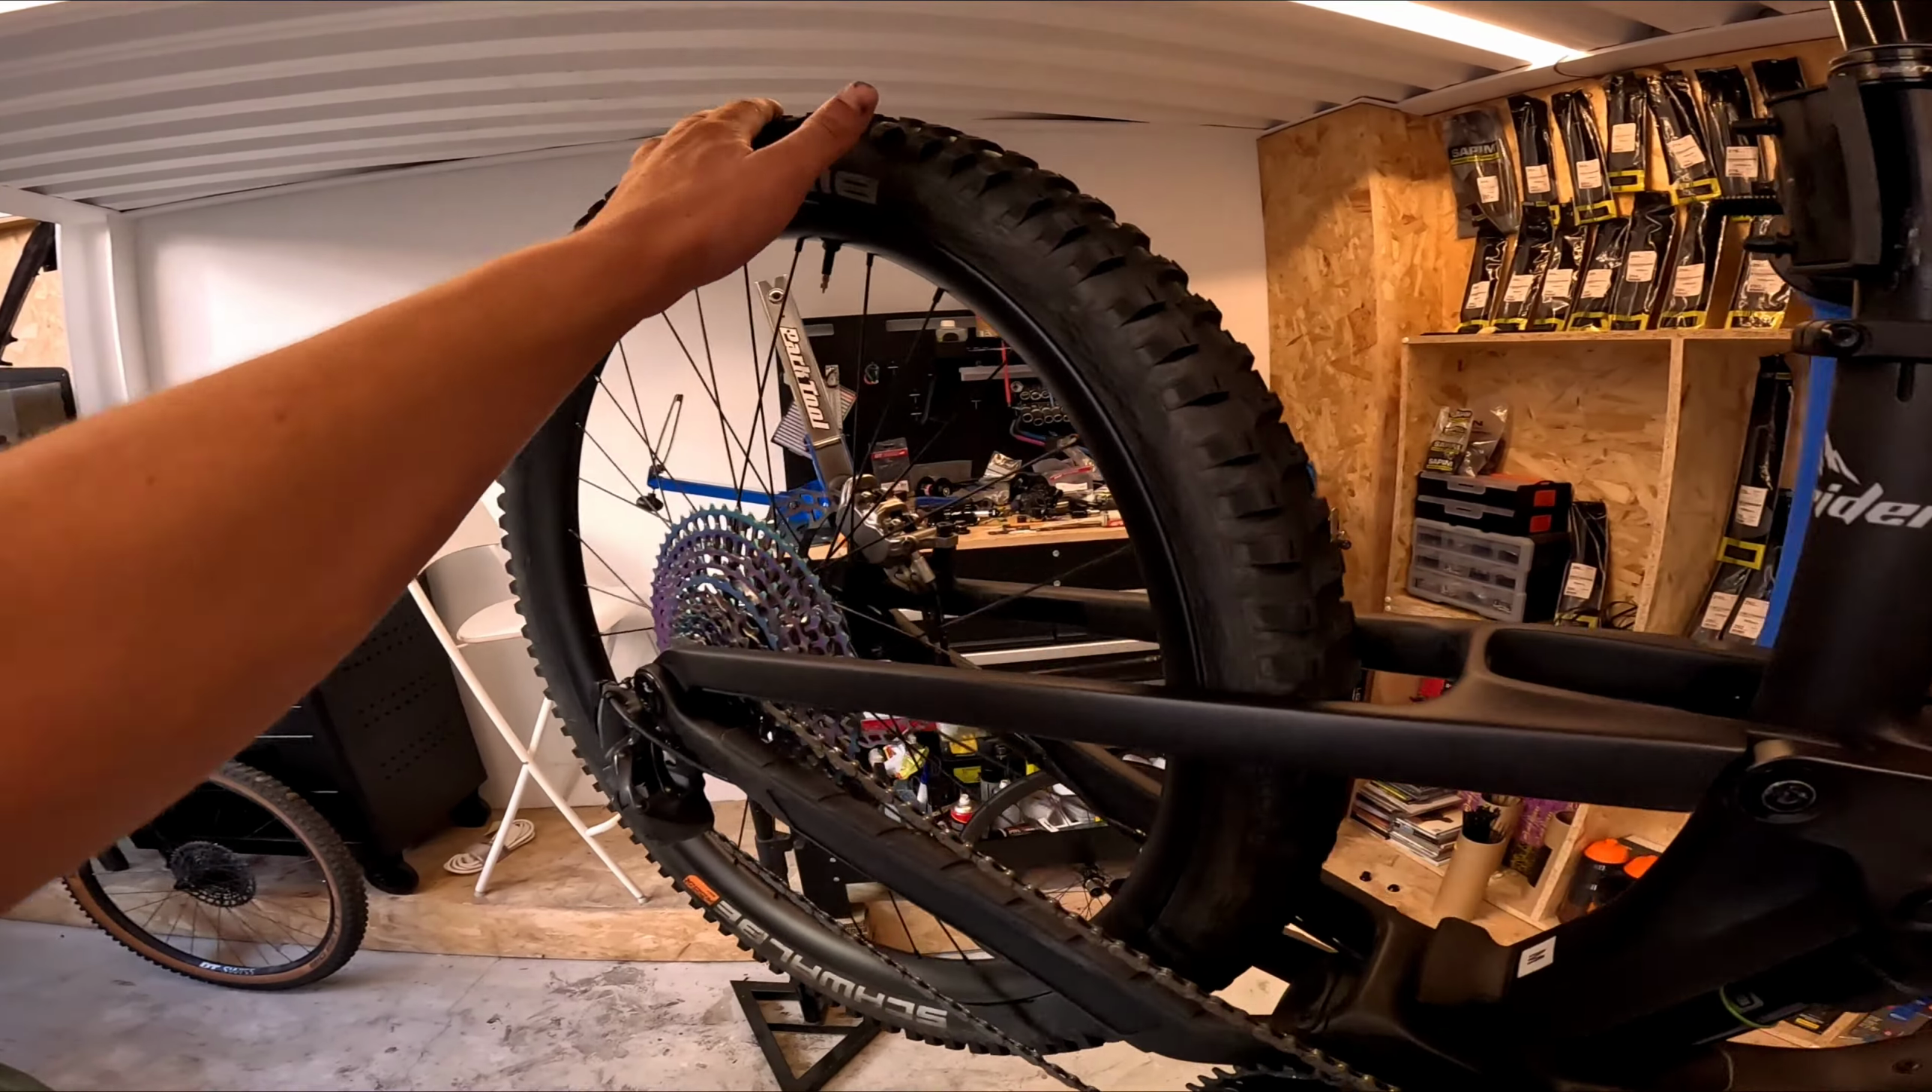Bicicleta terminada la llanta ya montada.